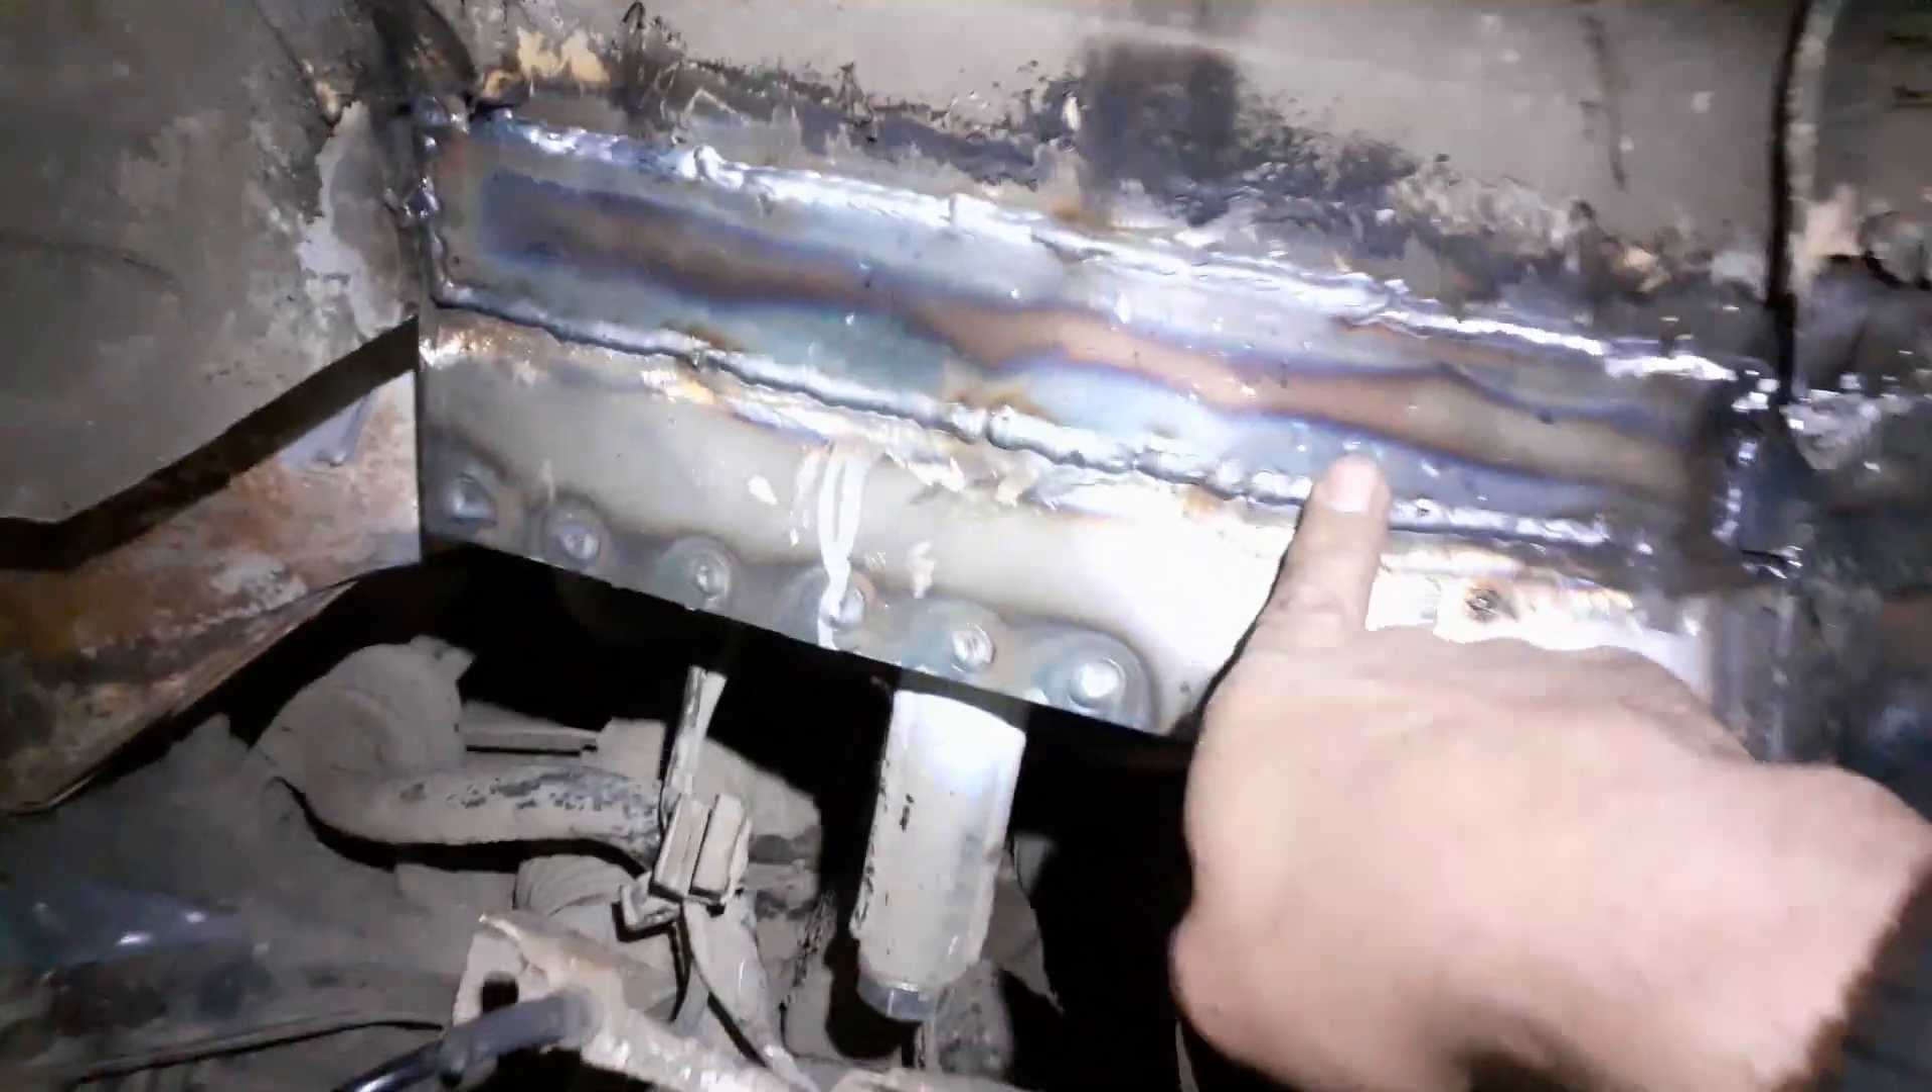Zrobiliśmy taki łącznik. Dobrze jest wszystko ładnie pospawane.